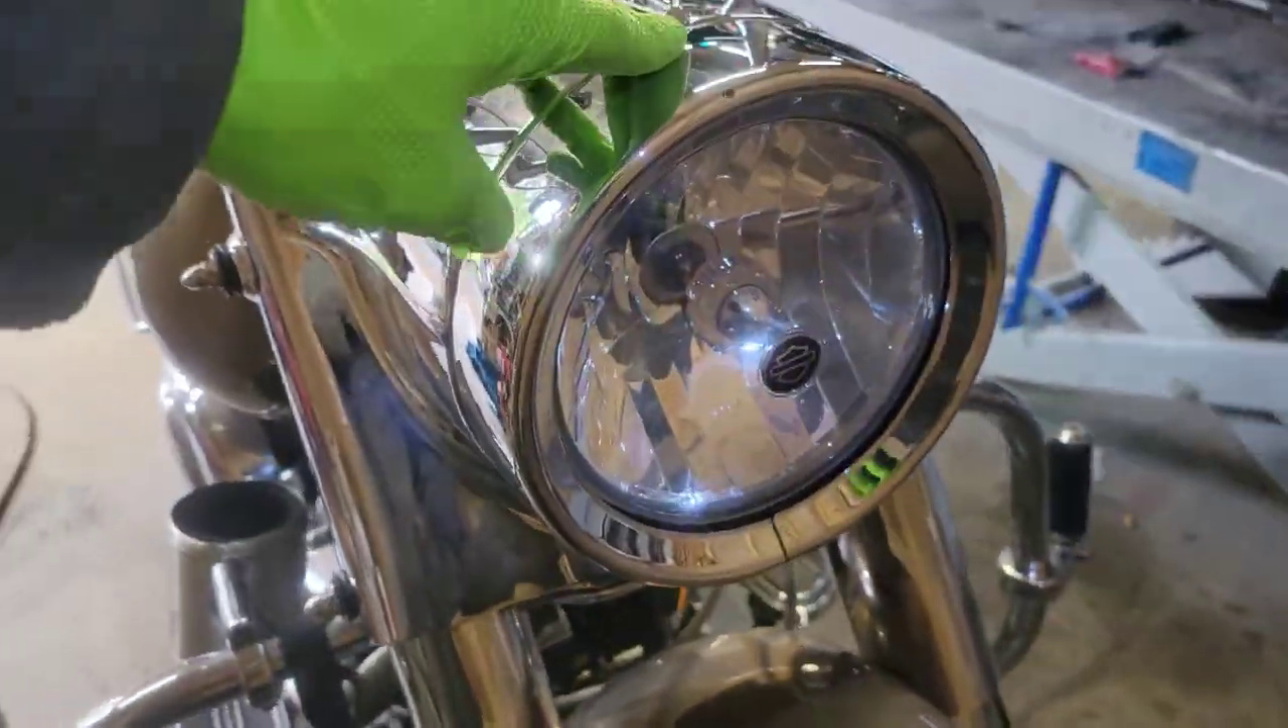We got our headlight back in.